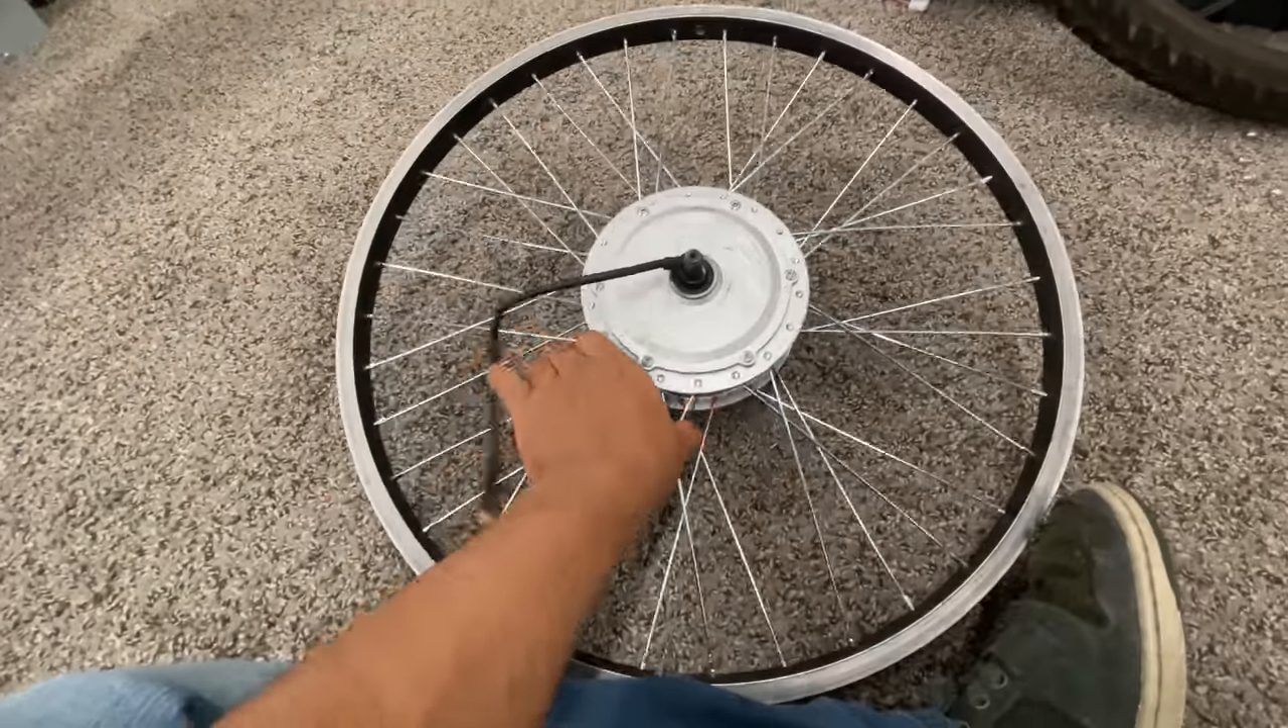So here is the final 24-inch rim loaded in here.